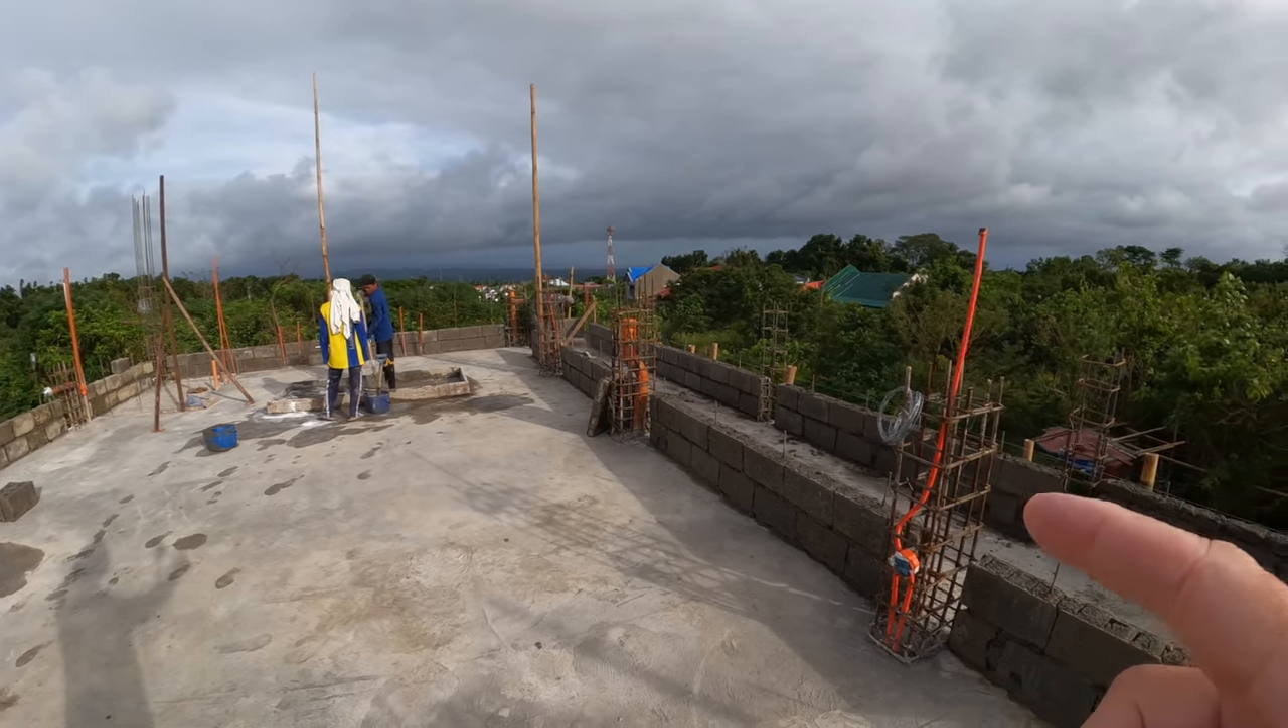I'm up here on top of the roof now, and today they were able to set all this concrete hollow block here.